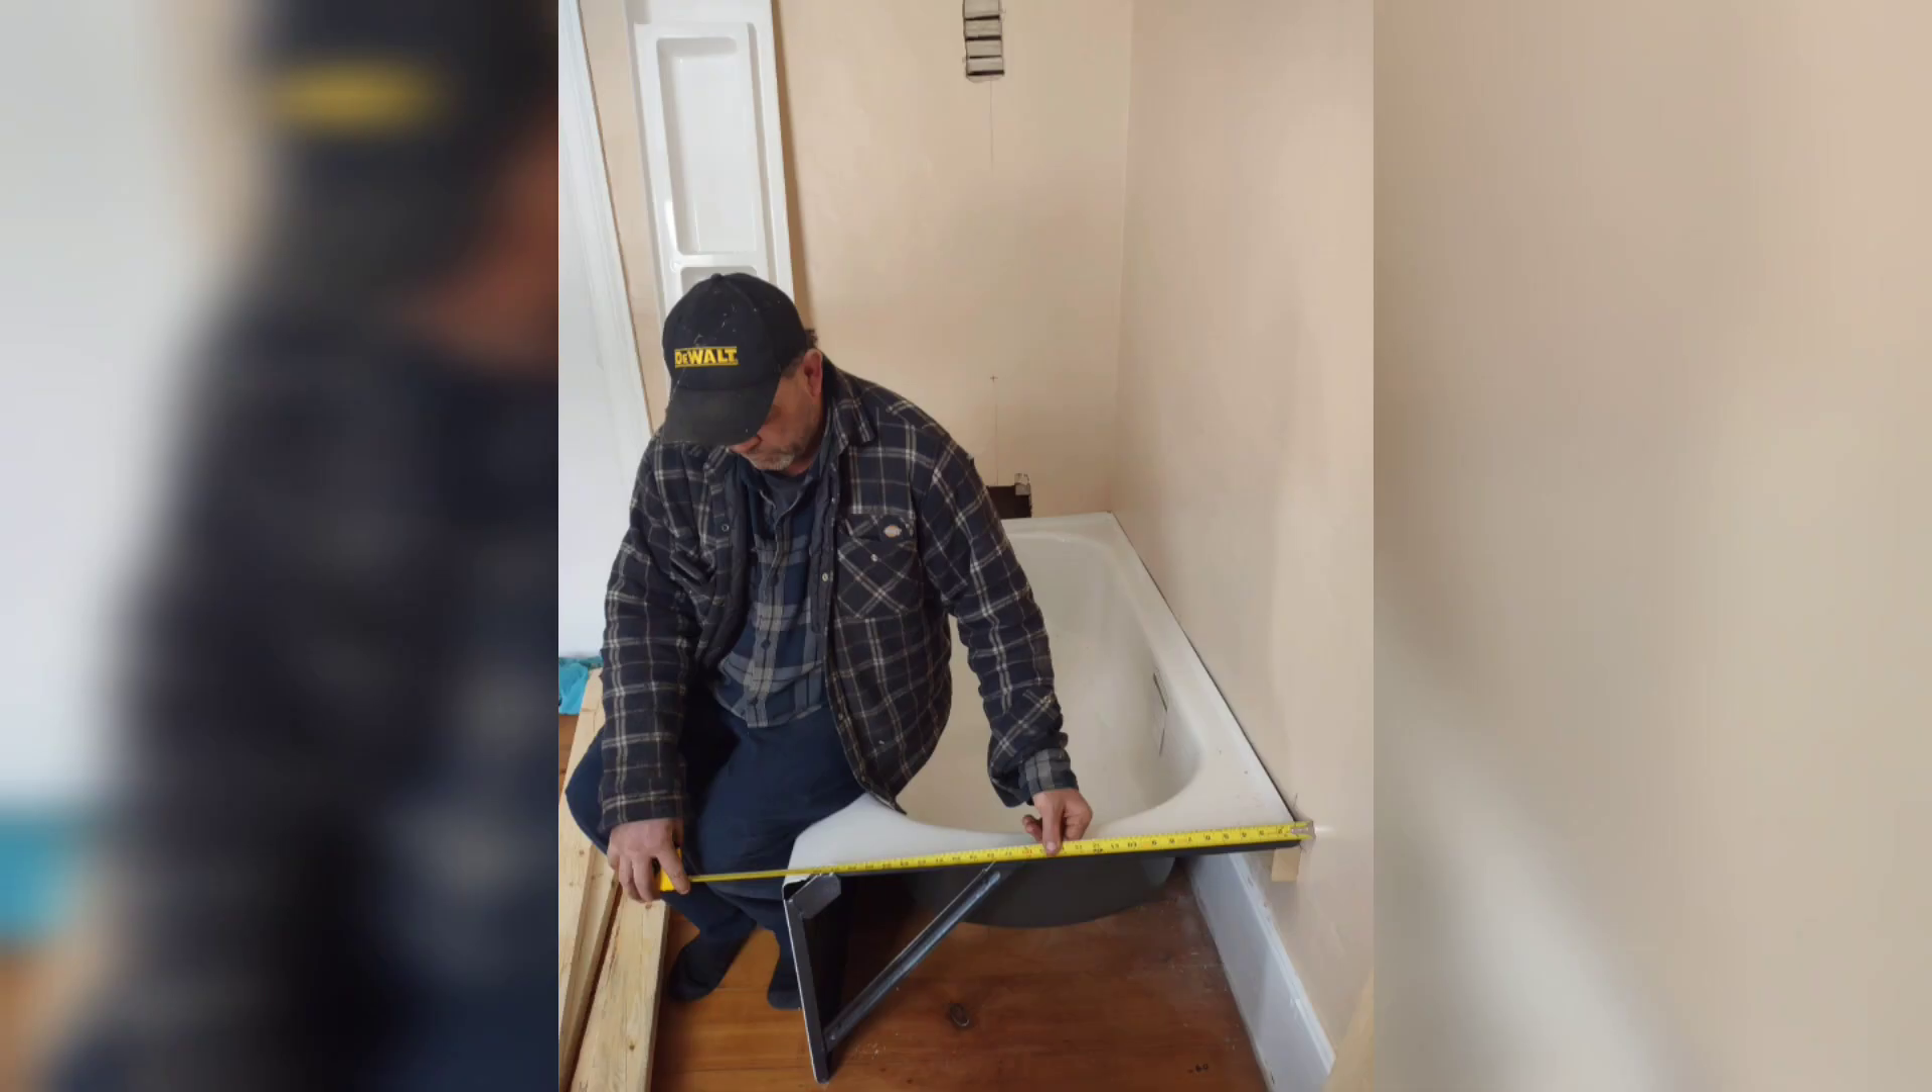That little bit of a store credit helped us get the surround for the tub and, um, we haven't put it up yet.